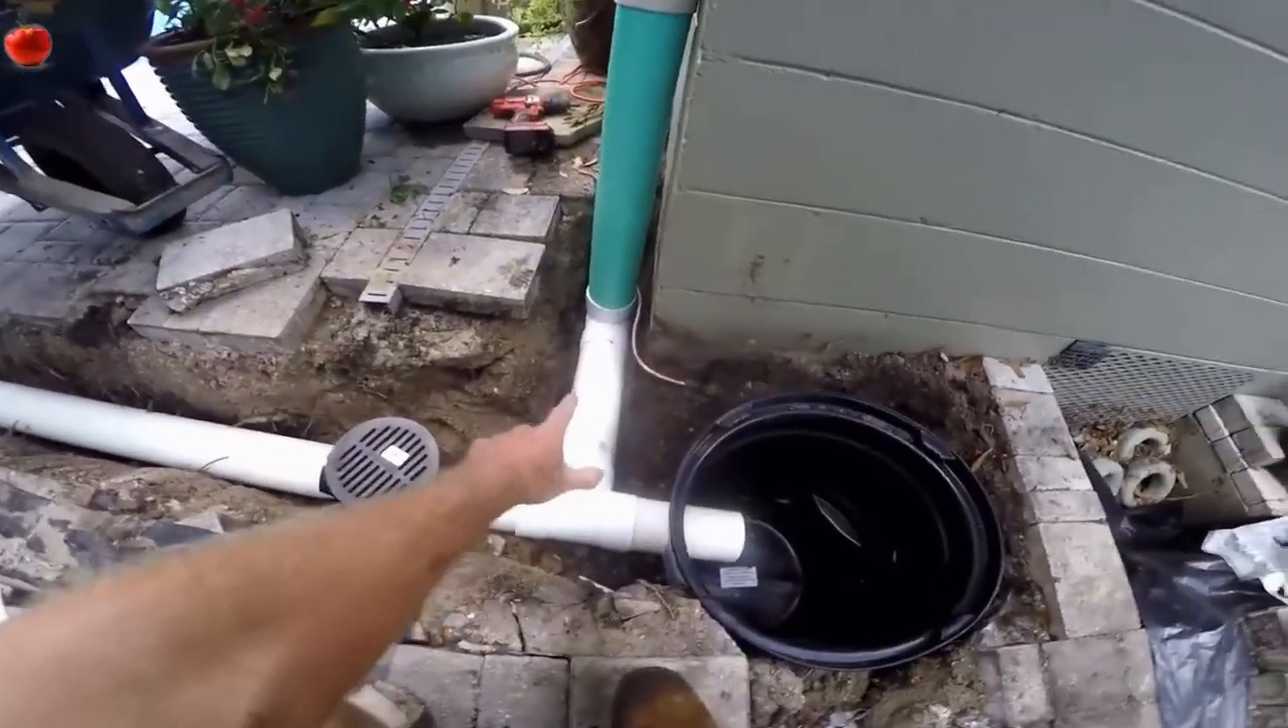Okay, so we've got our plumbing all done. You can see we've got a 4-inch pipe coming up to their downspout.